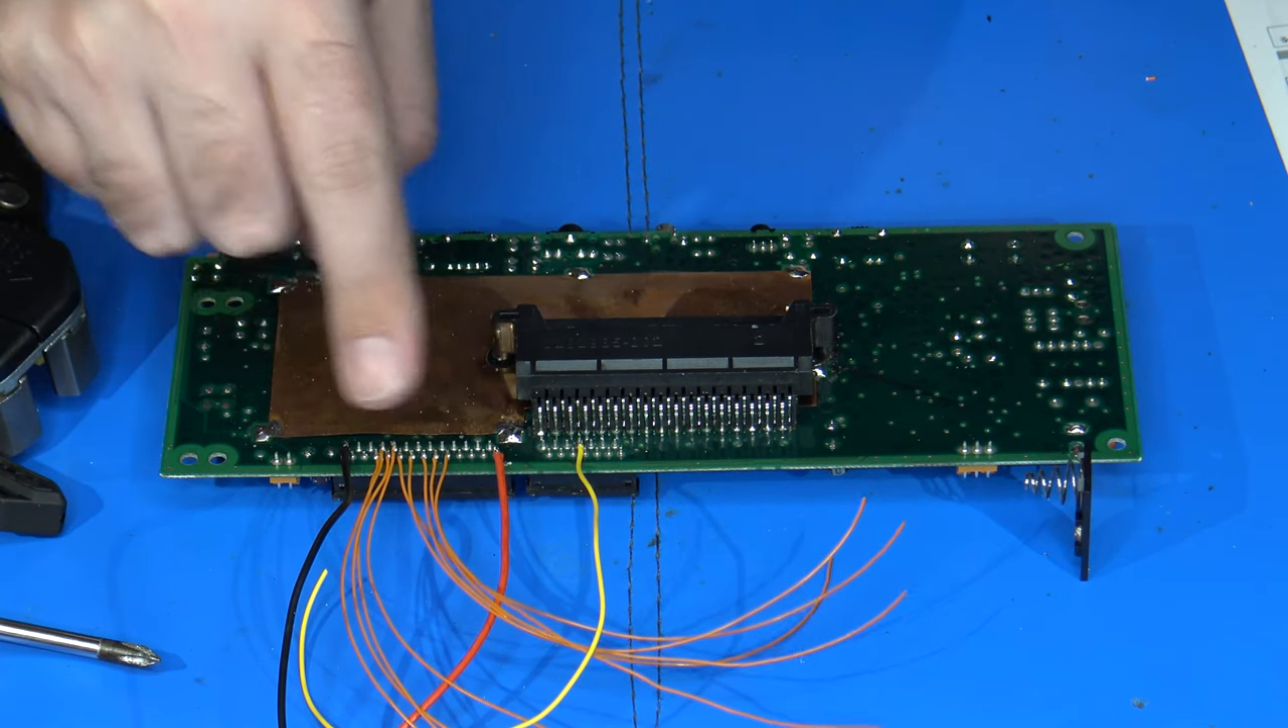I now have all of my data line wires for the graphics, as well as I've got this yellow wire here.